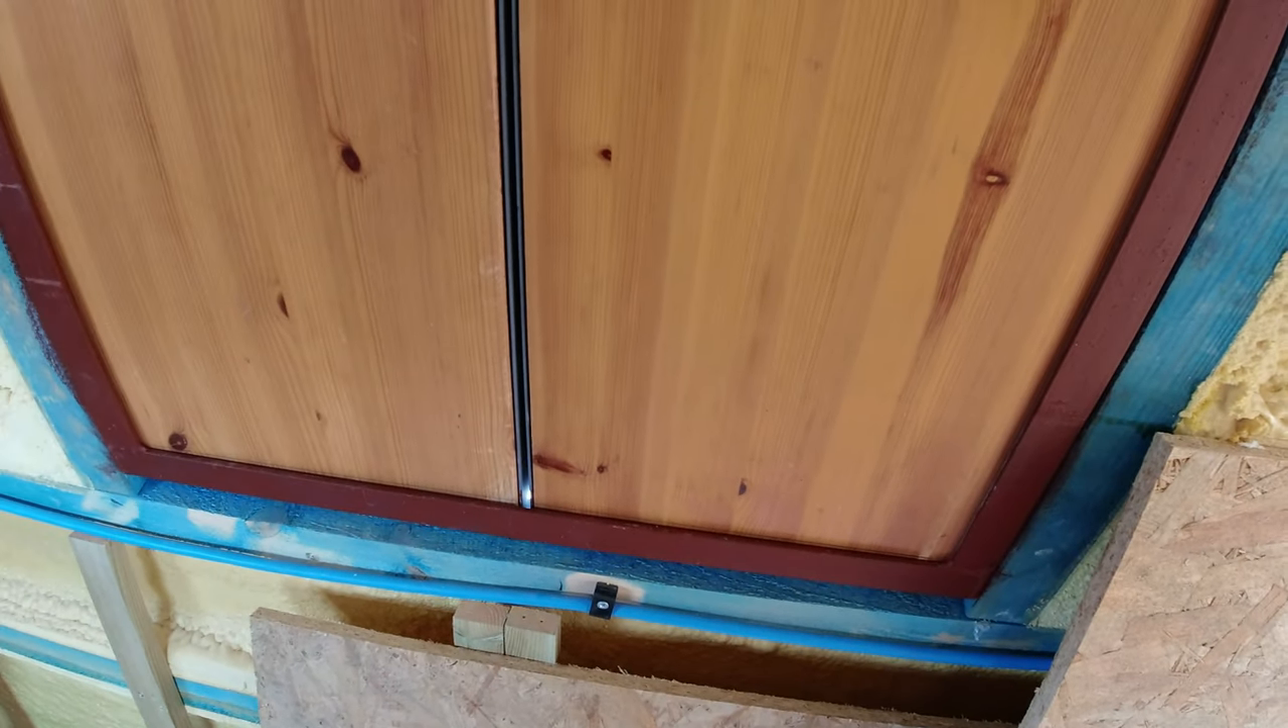All right the doors are on.